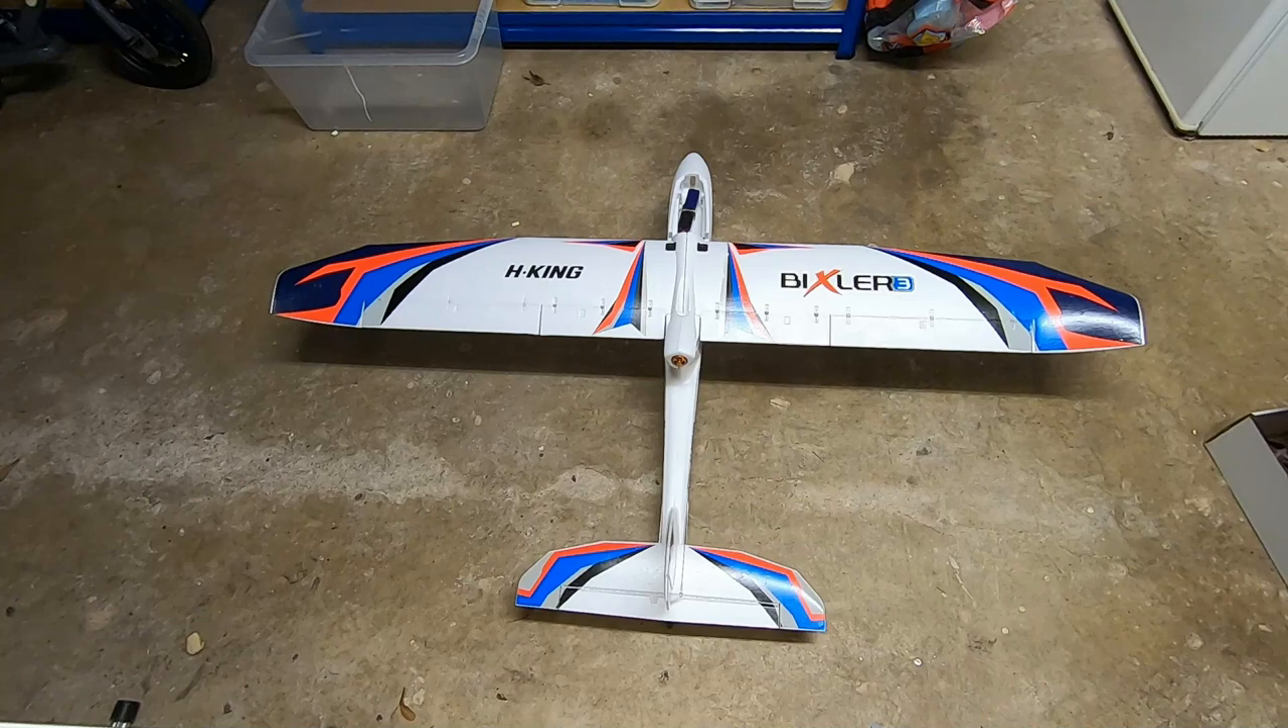Got the wings on.